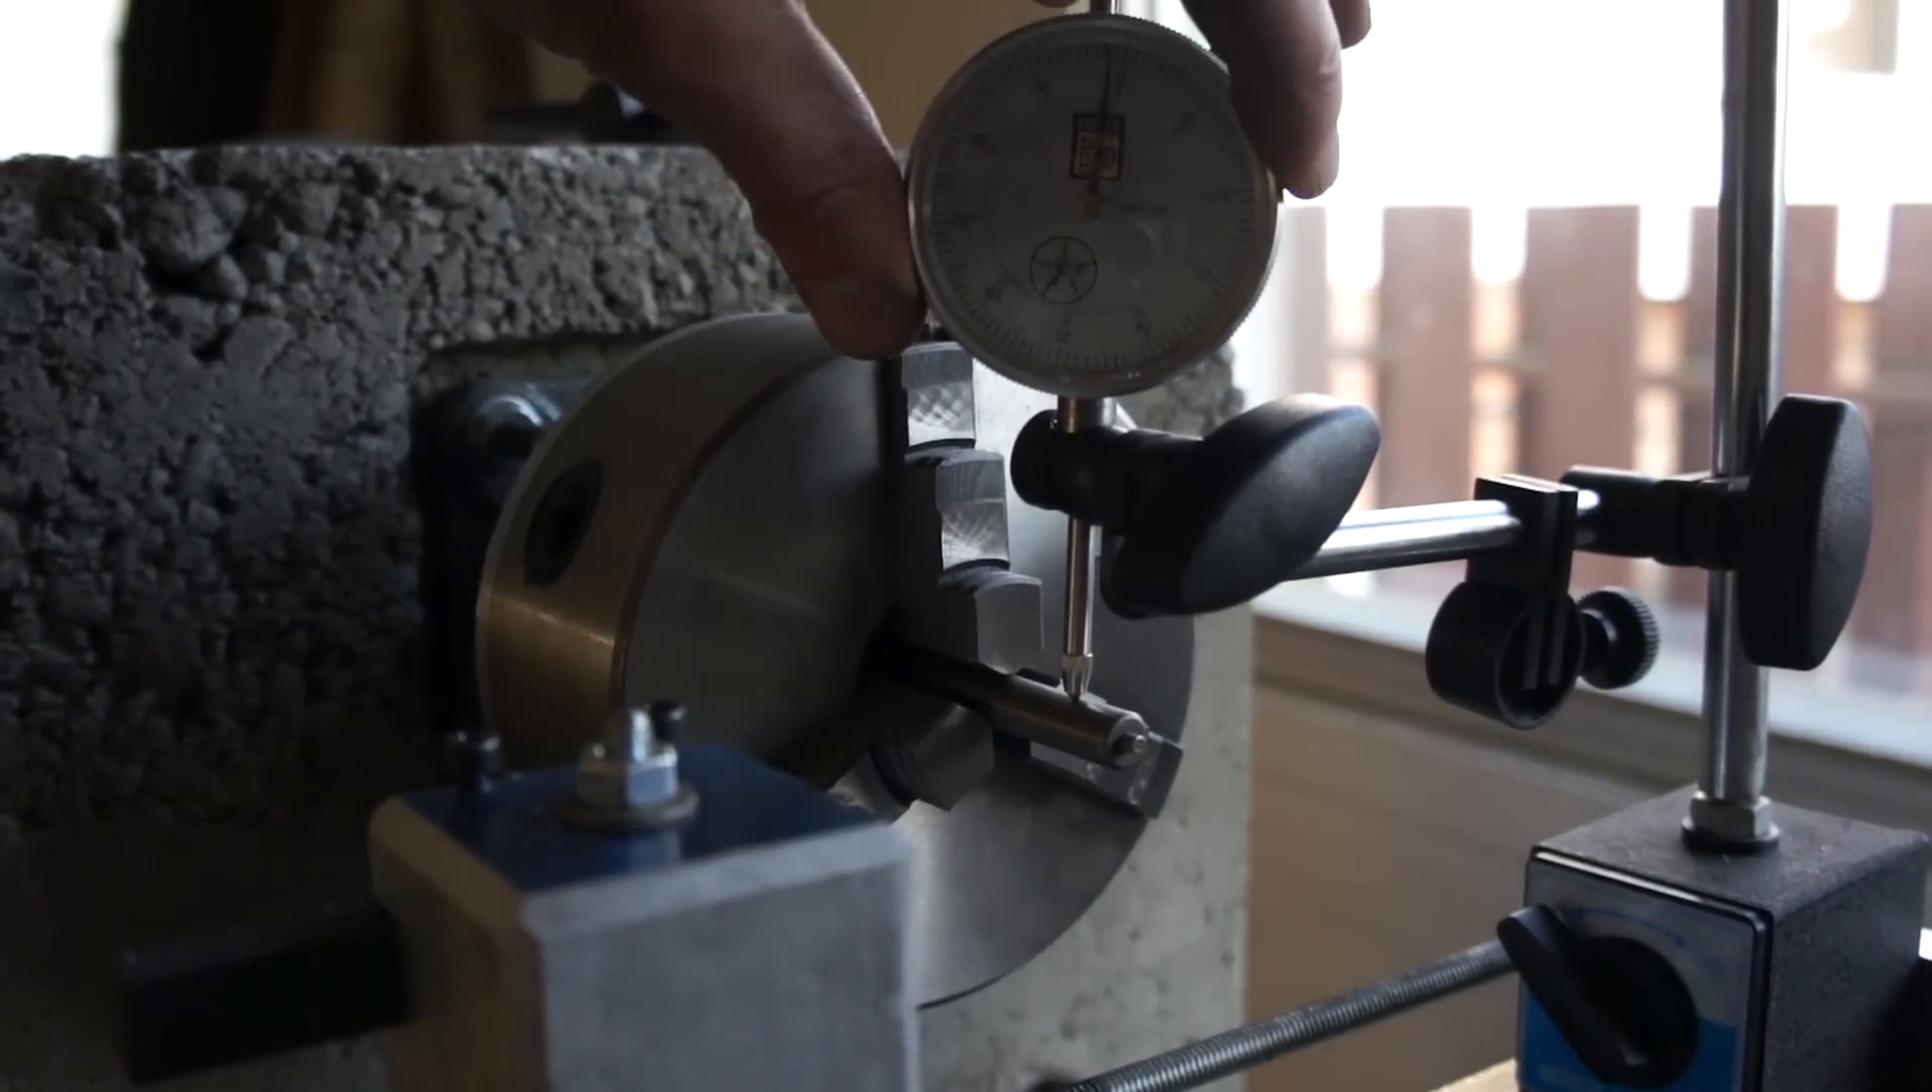All right, we've got the big chuck mounted back on the lathe.